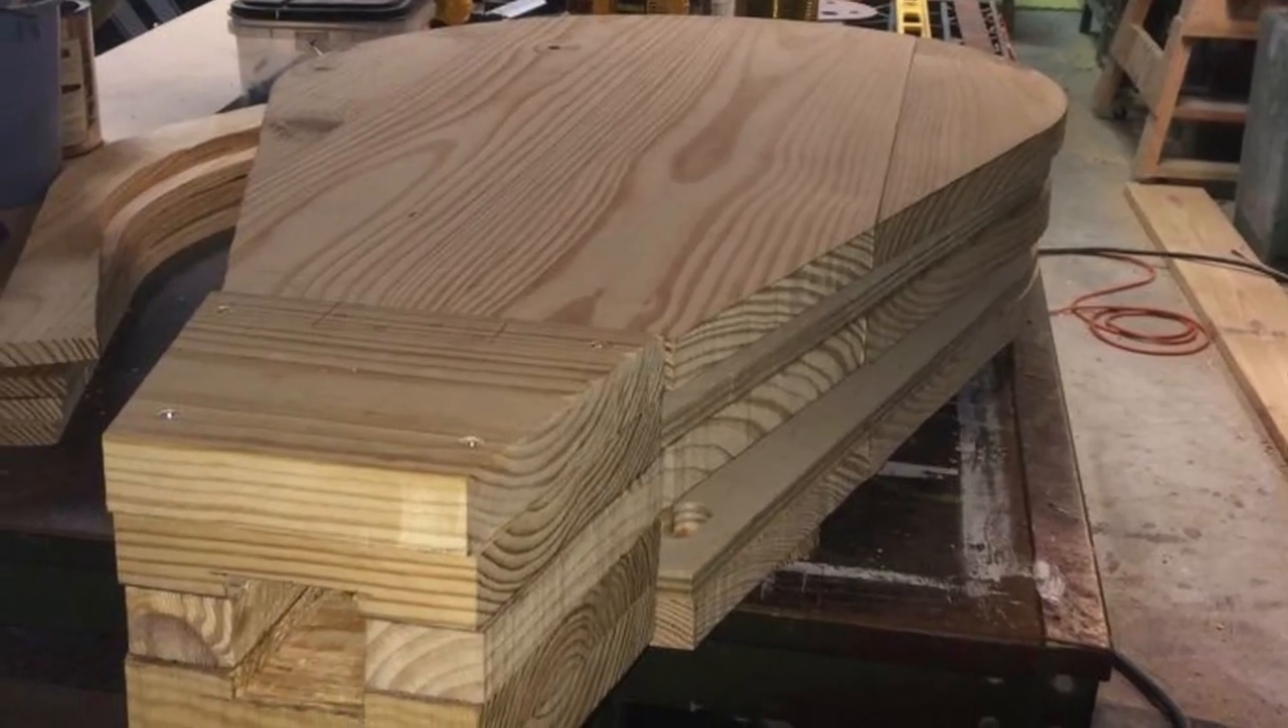After all the final cuts were made, the five layers of the bellows were stacked.